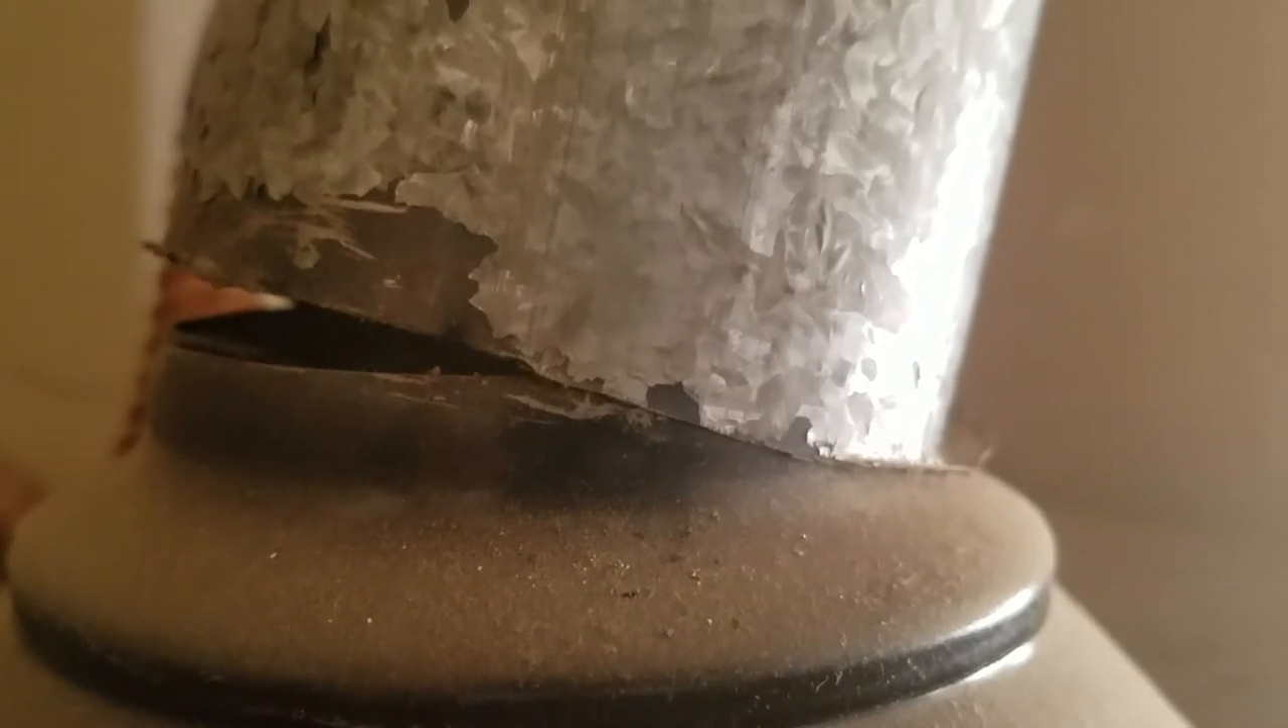It's supposed to go up through this little uh thin pipe up into the attic where there's a double uh wall pipe dual wall b vent and you can see this isn't installed correctly so it's up off the side.